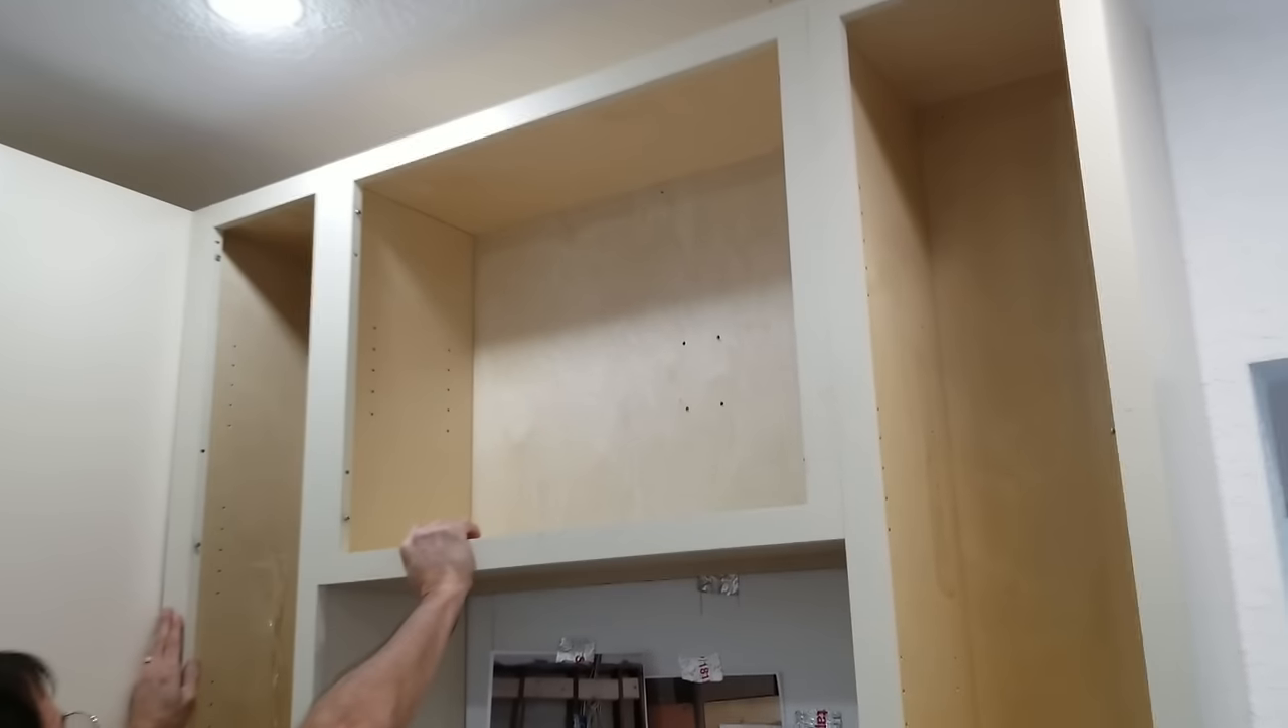We've set the three cabinets here onto the wall.